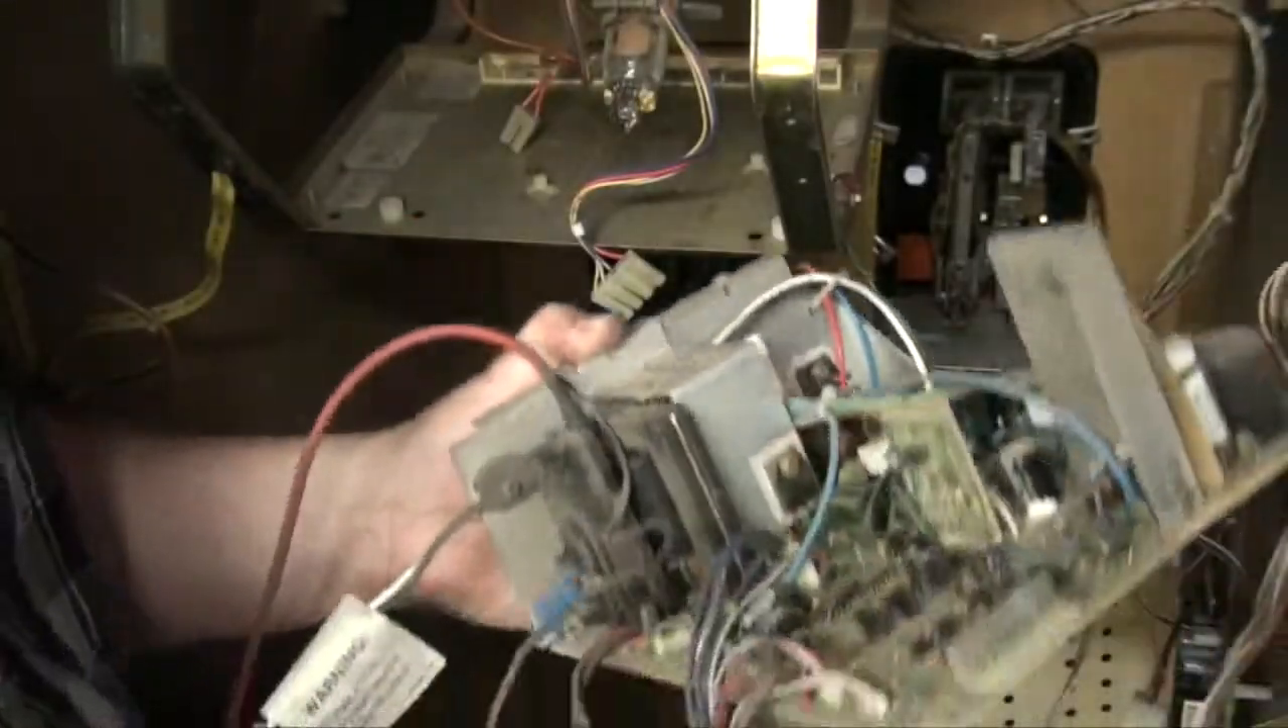And now we have our monitor chassis removed.